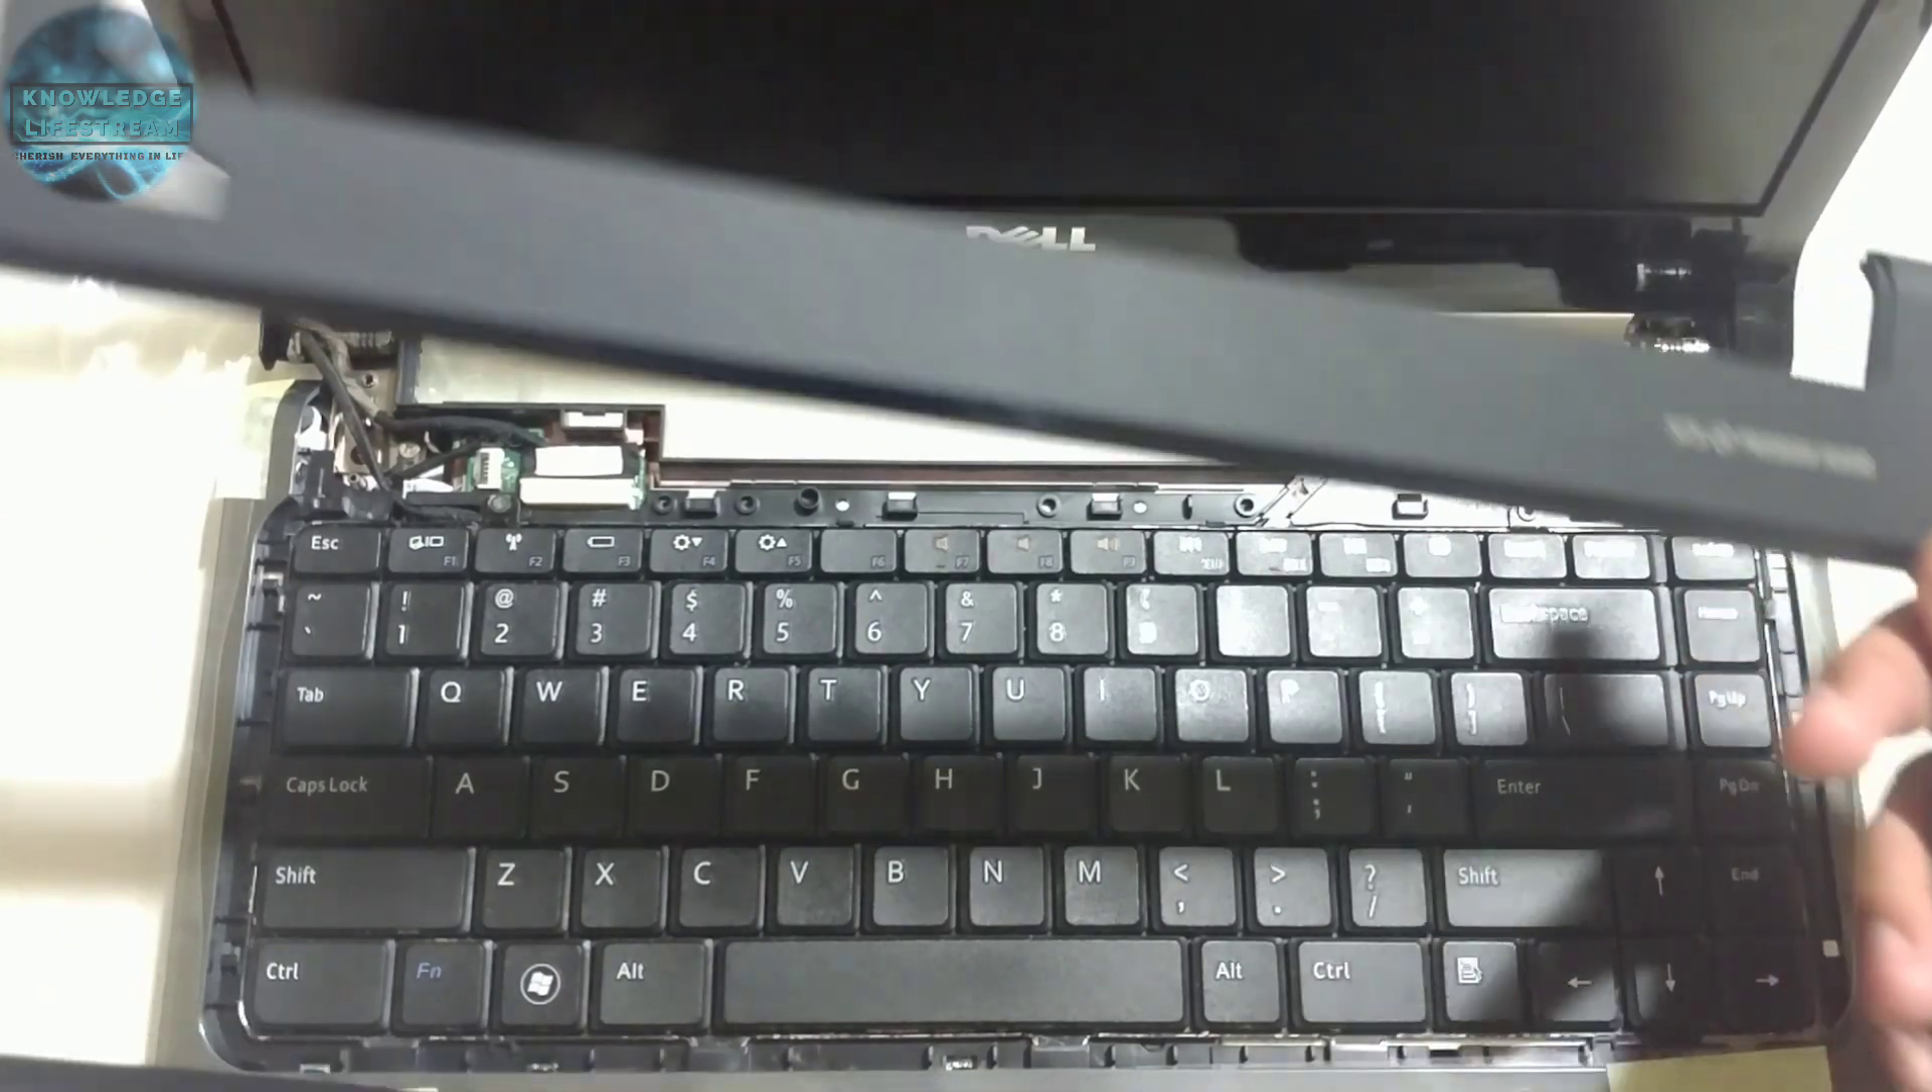The keyboard is placed on top.